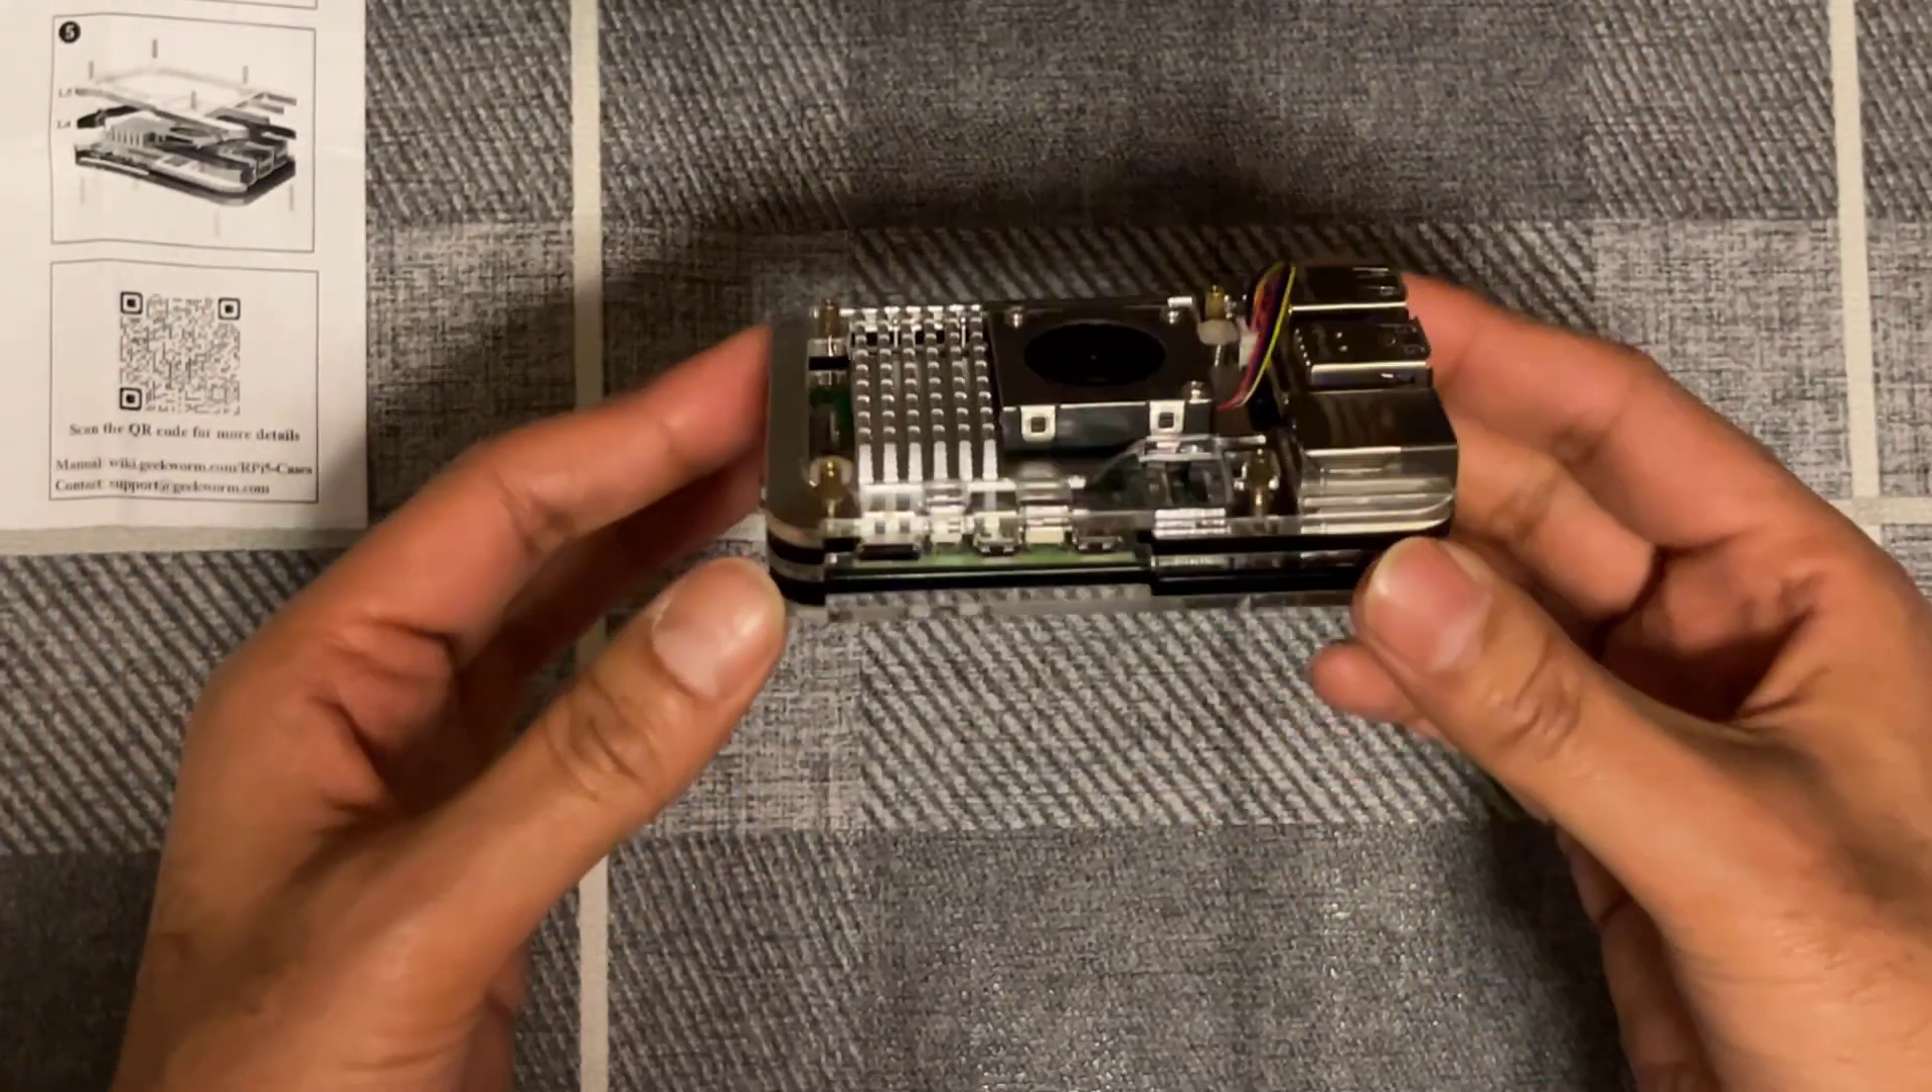And there we go that's our case installed.